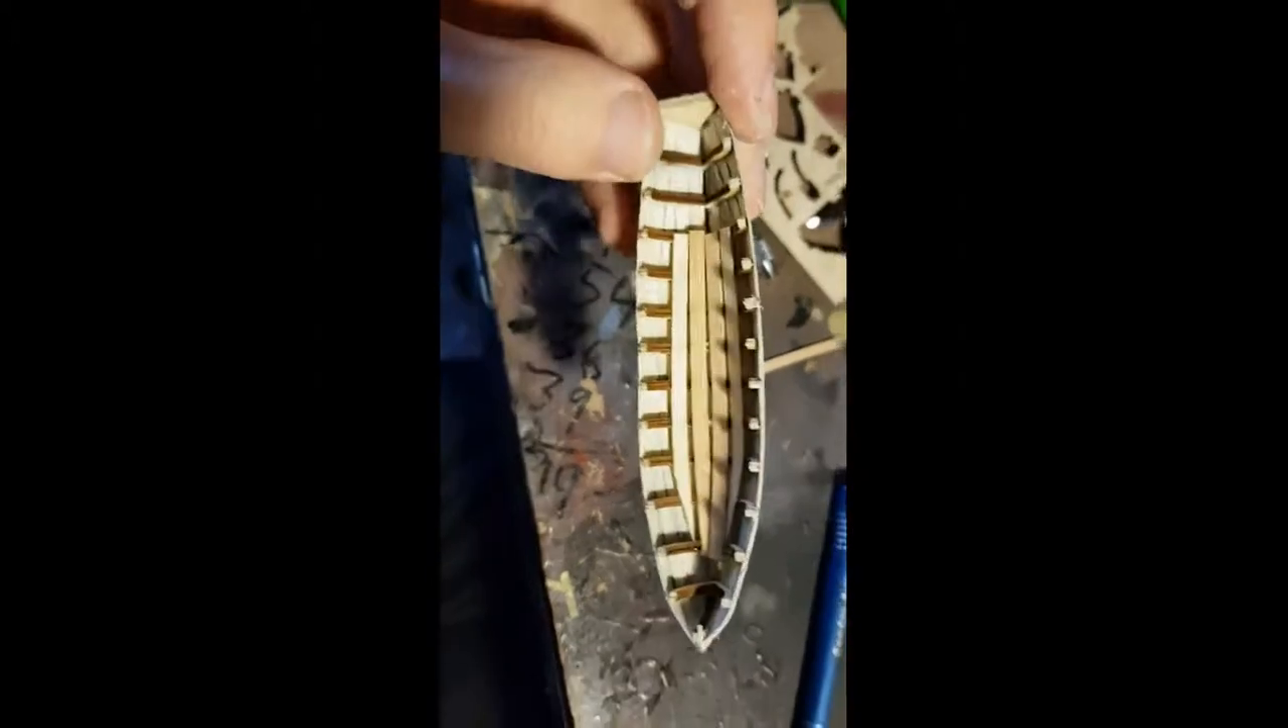Okay so I have now added the spine and the floorboards onto the 28 foot pinnace 18 foot pinnace sorry and we're now going to move on to the davits.